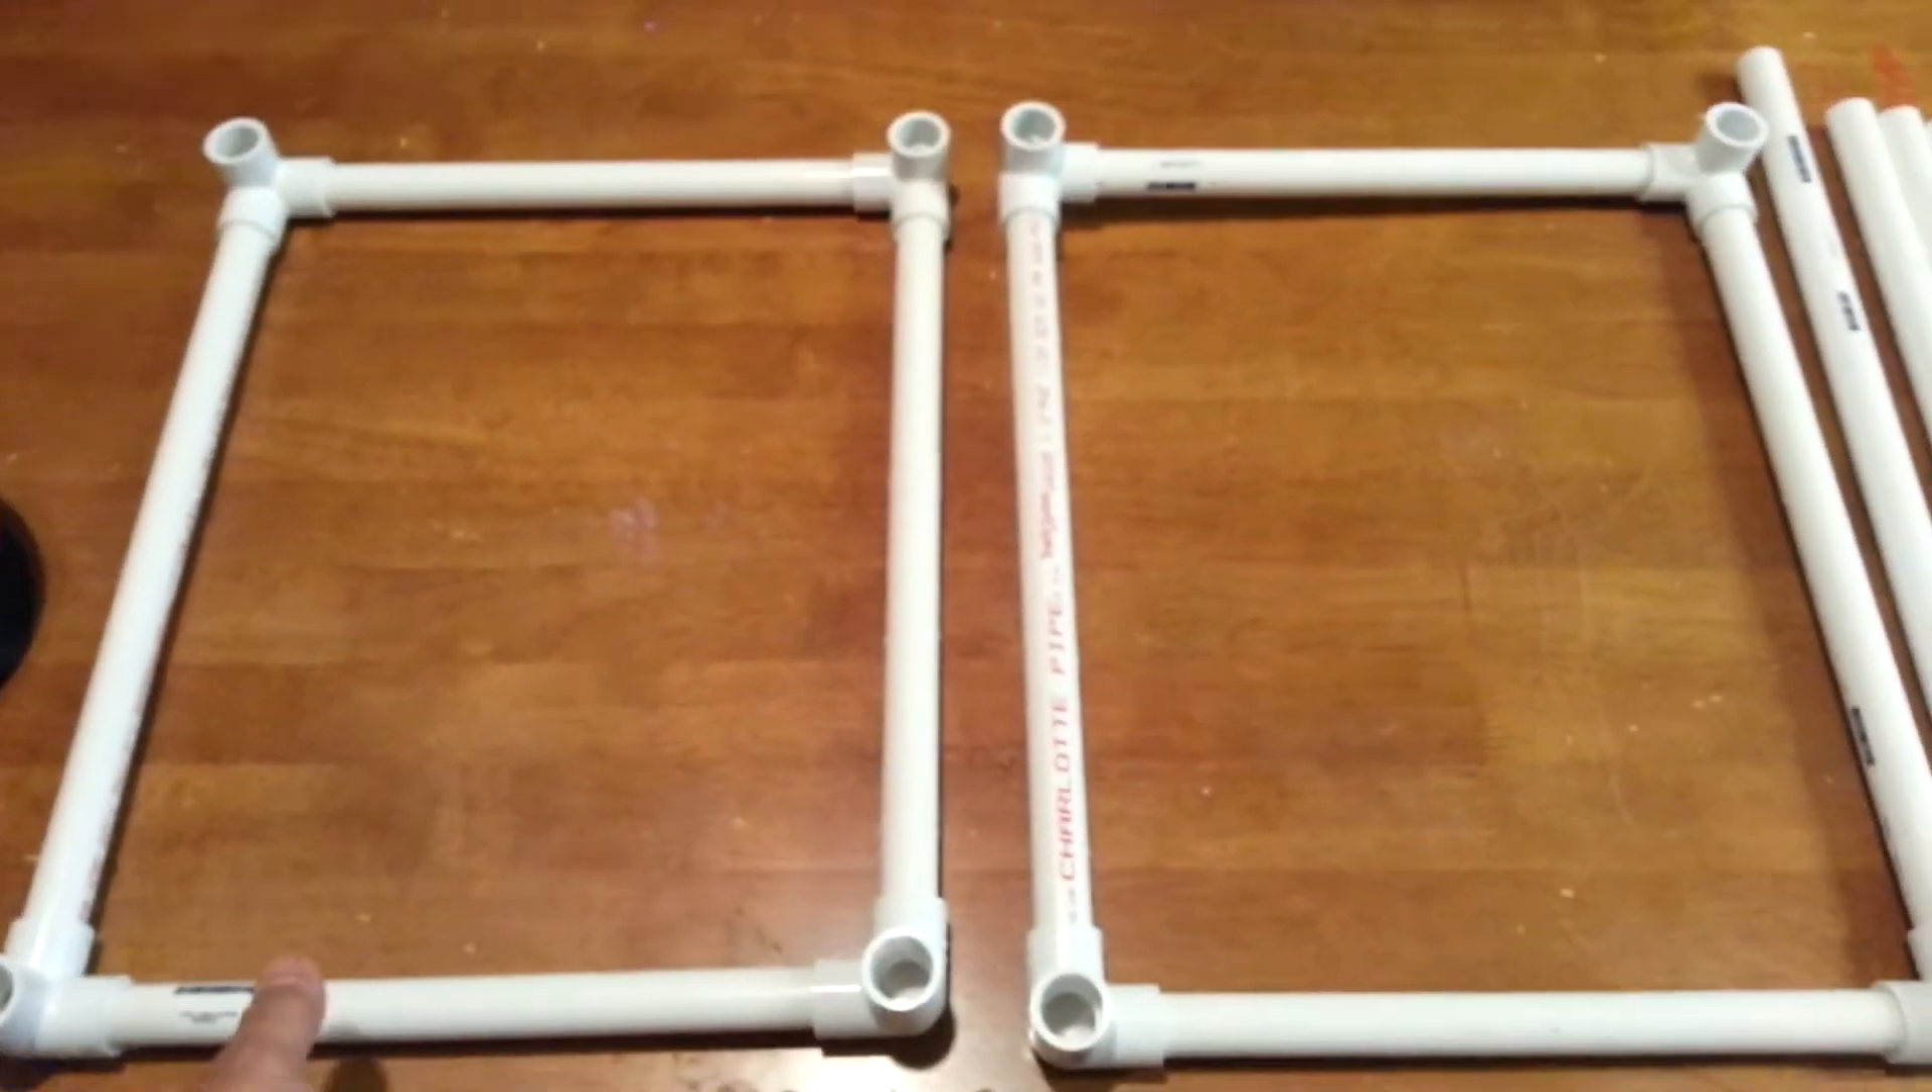The PVC corners or right angles fit just like that.